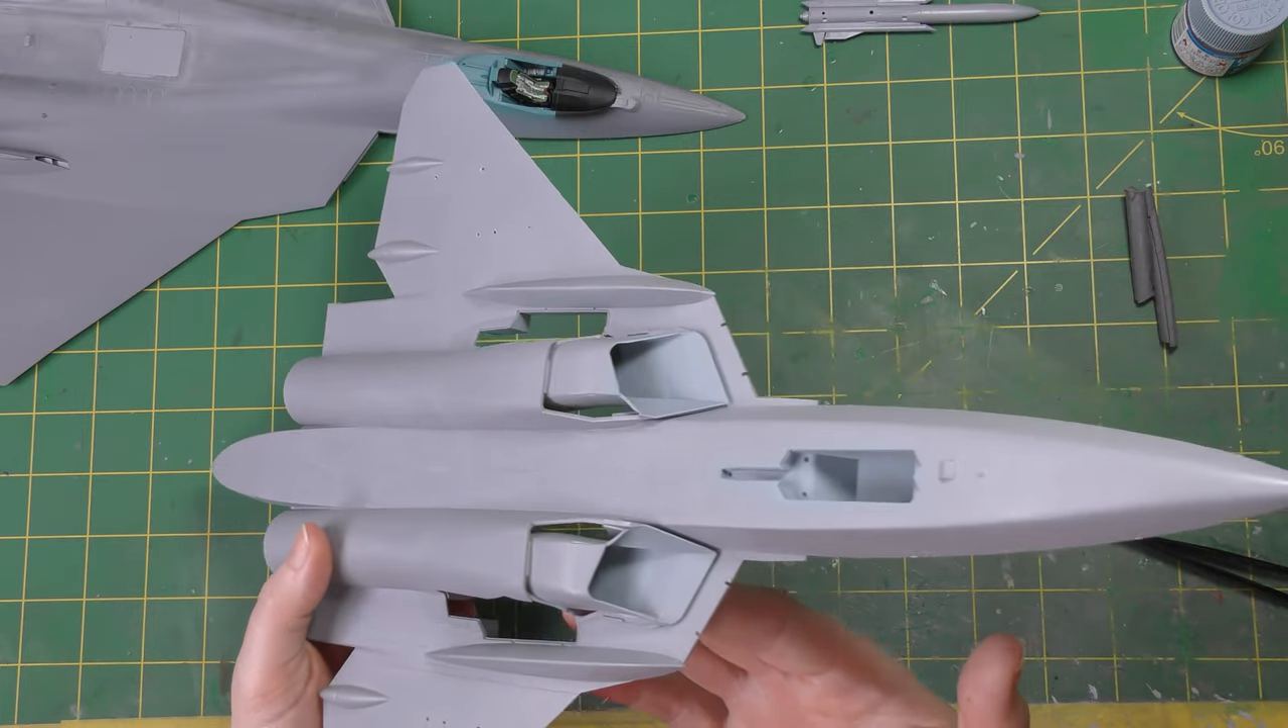So I popped I popped that onto those and just glued them onto the back and then the intake trunks were glued into position without any bother at all and it all does fit together absolutely beautifully.